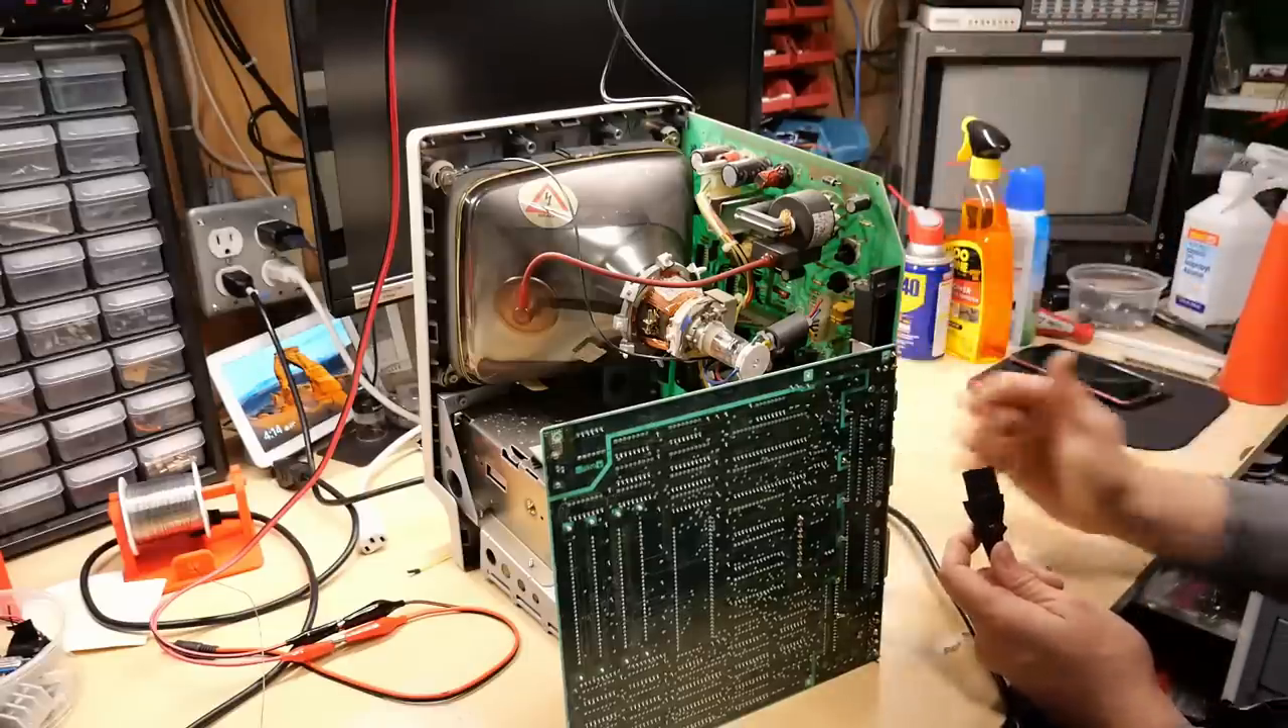And I'm going to plug in the mains. Now, of course, the cover is not on the side.